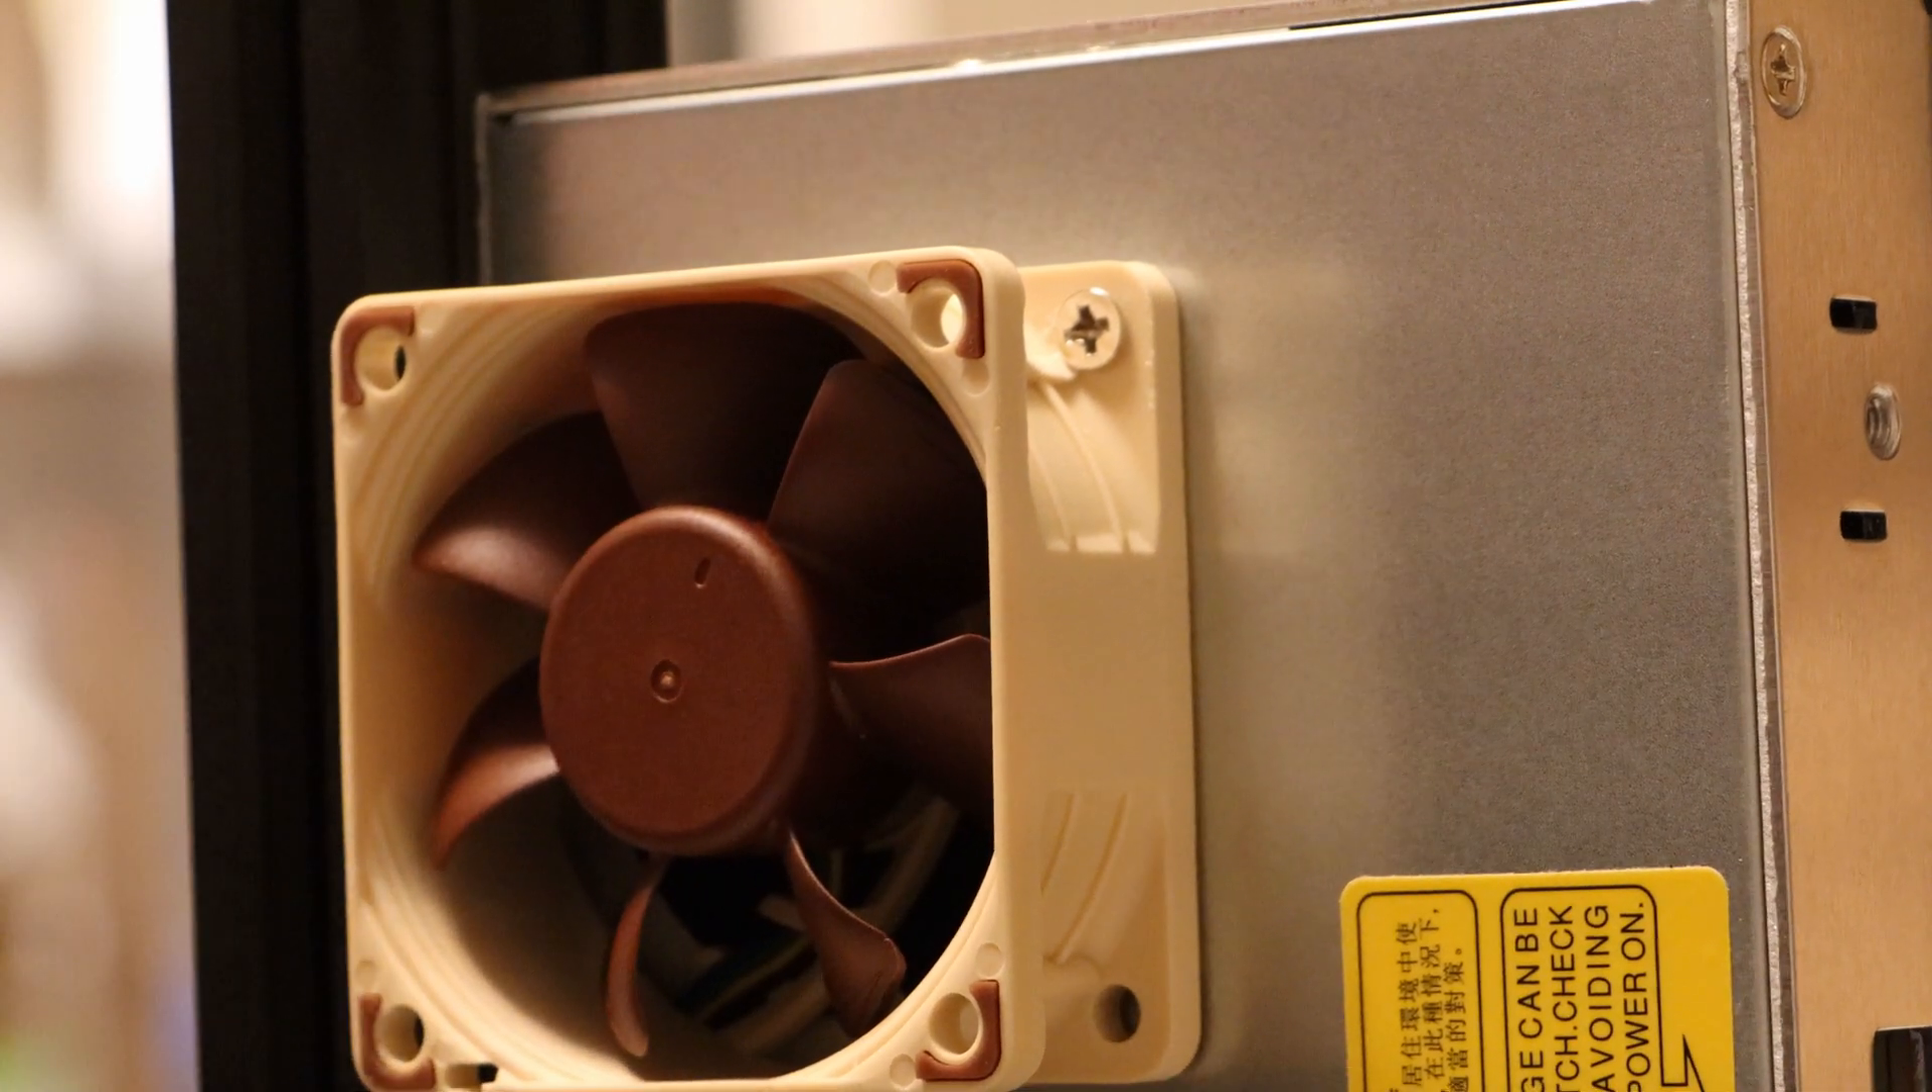So I just got this fan installed.